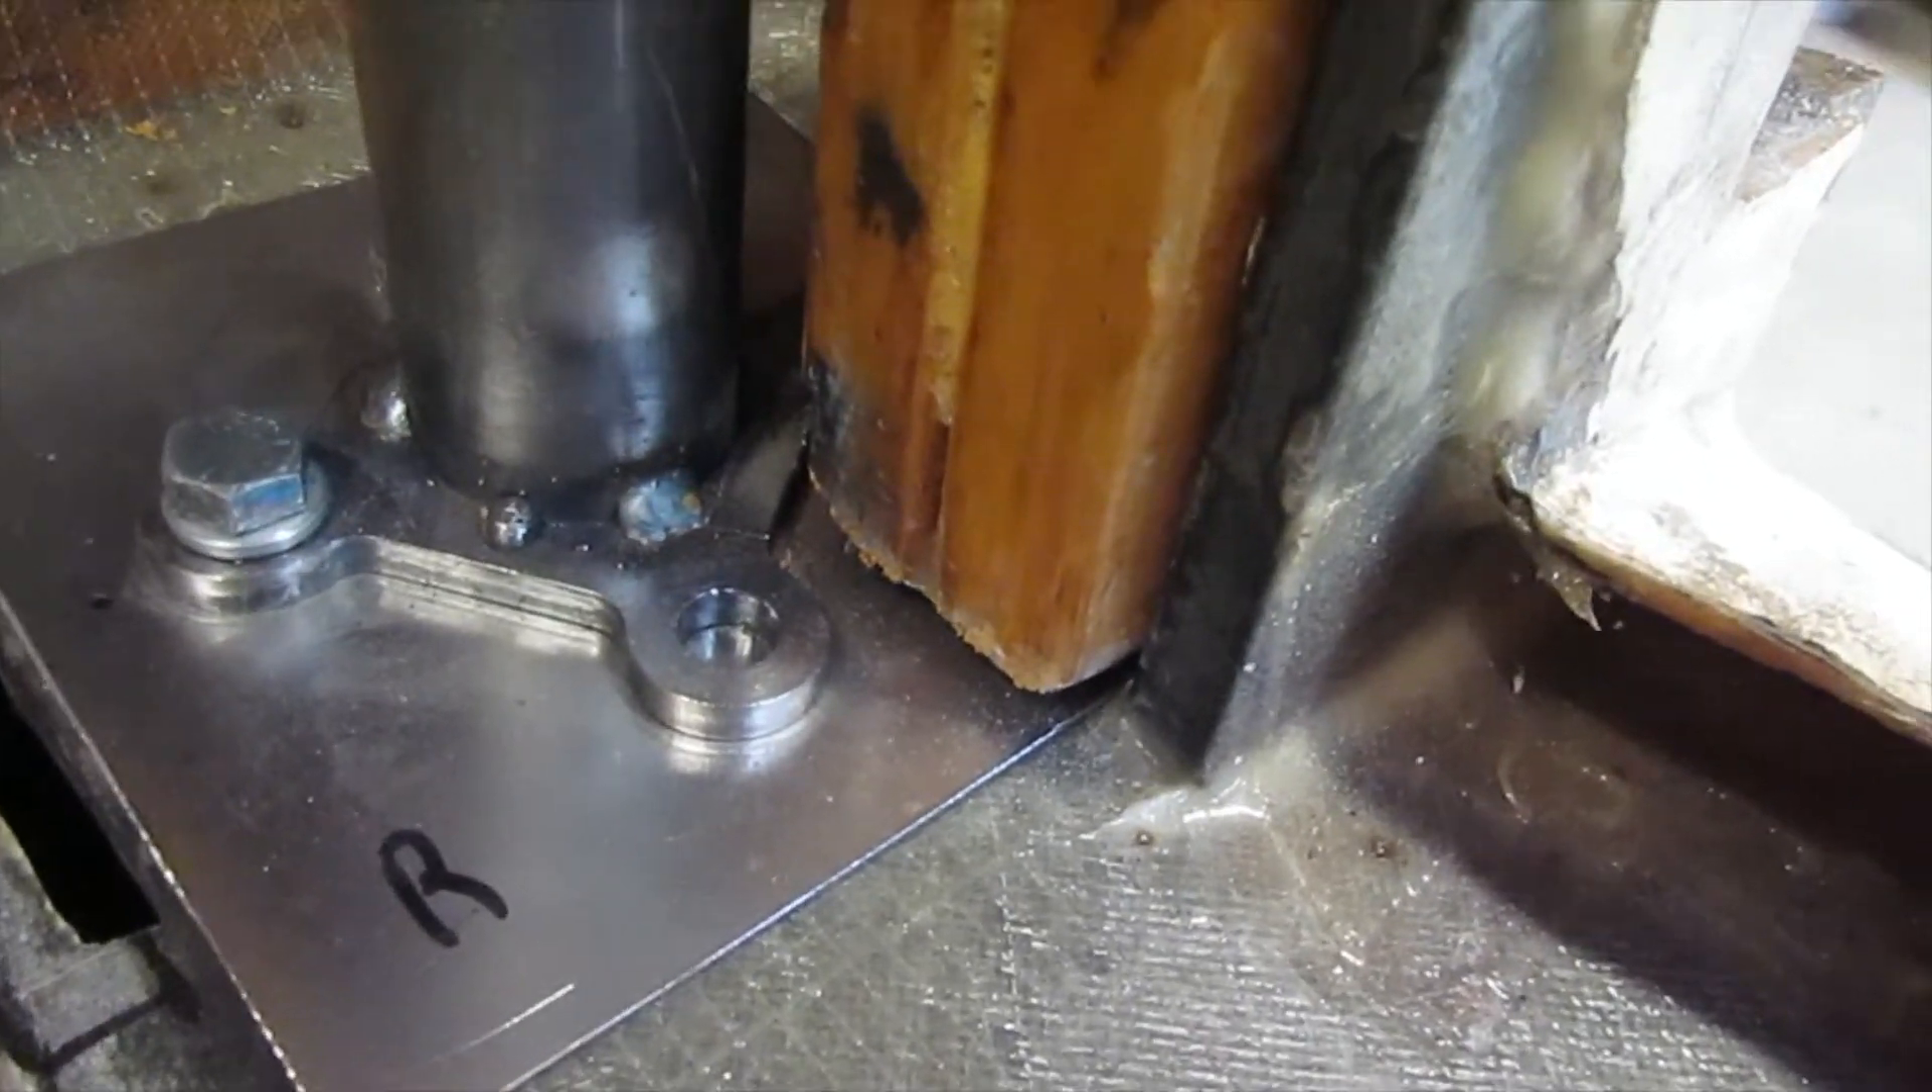There will be four mounting bolts here. I only have one of the bolts in right now.